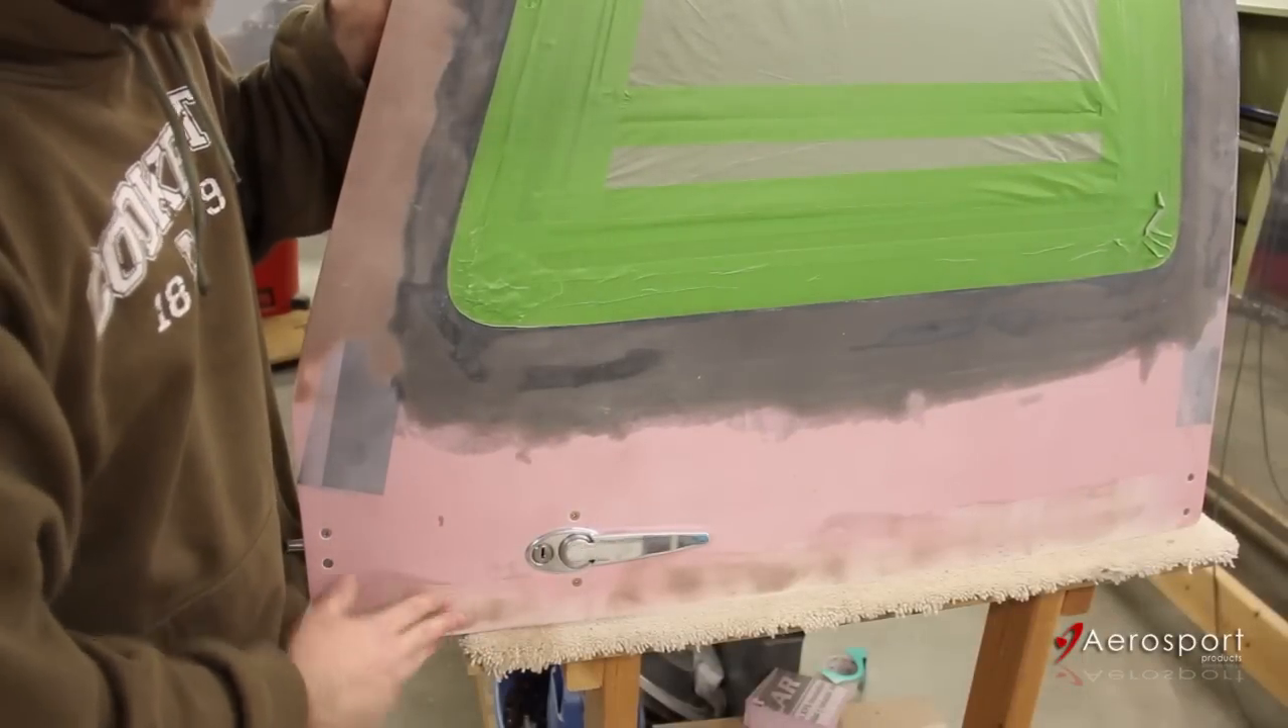With lock installed, you're all done.